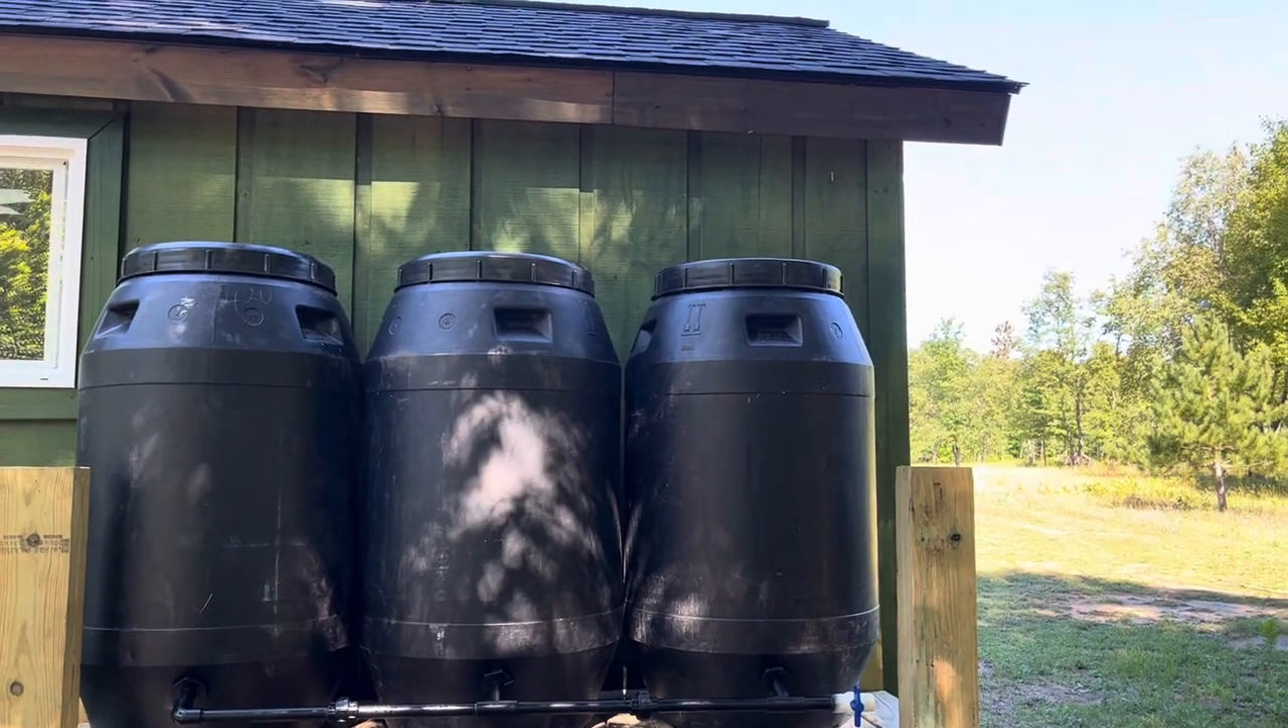And uh so really last thing I need now is just gonna be get these uh gutters installed up here on the shed.